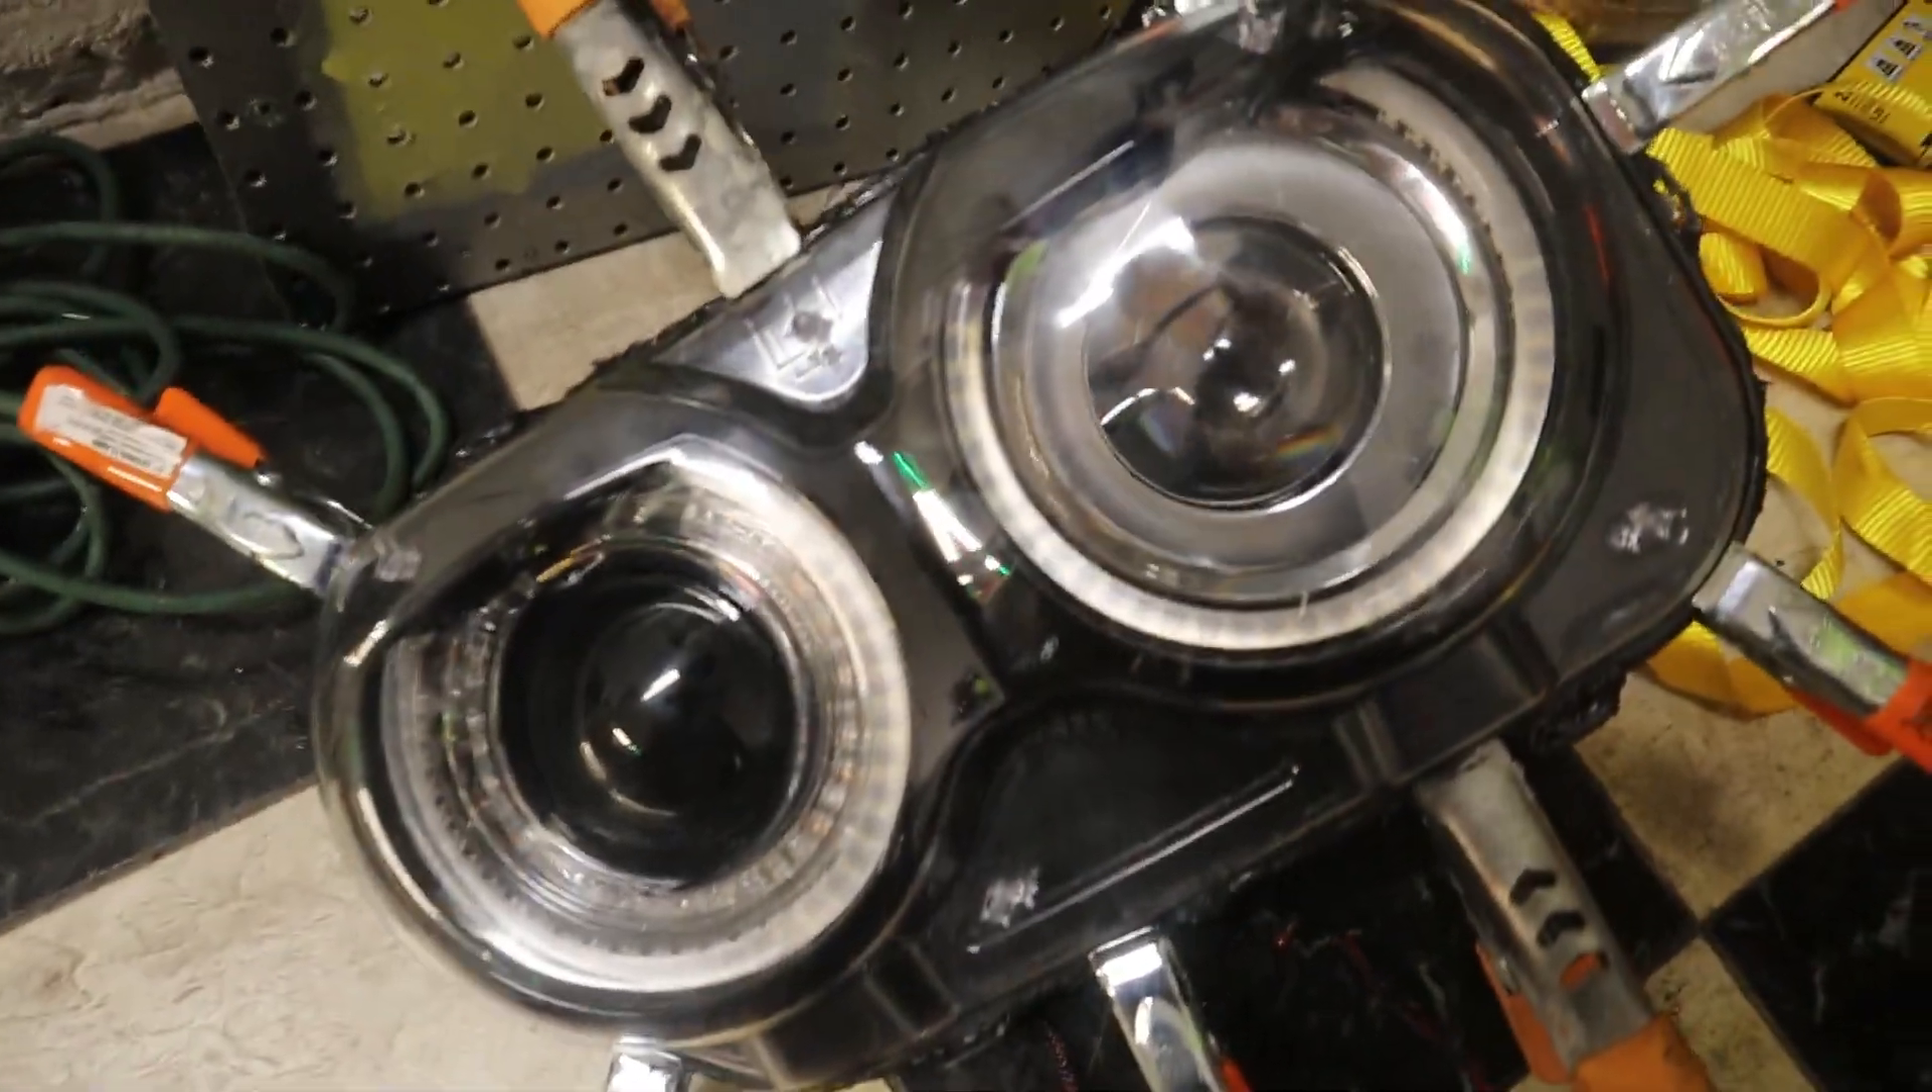We got the headlight covers back on.